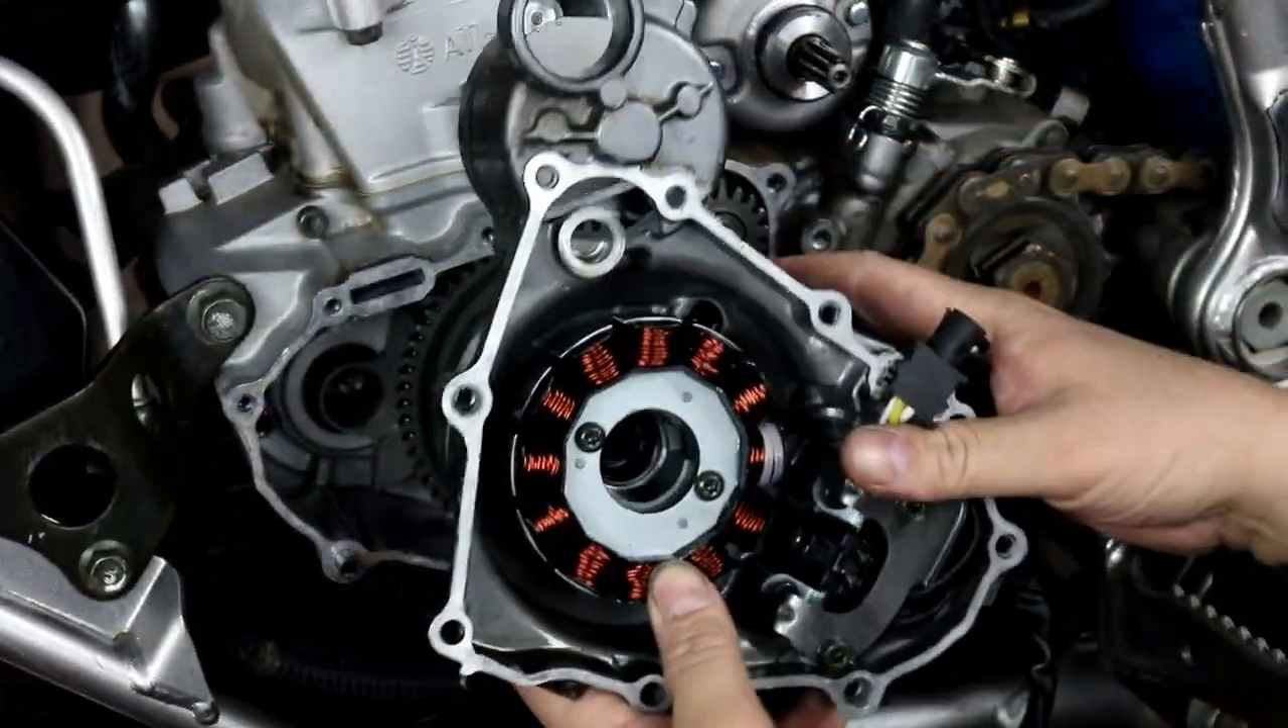All right, so I've already installed our stator here, but I'm going to show you what you need to do.